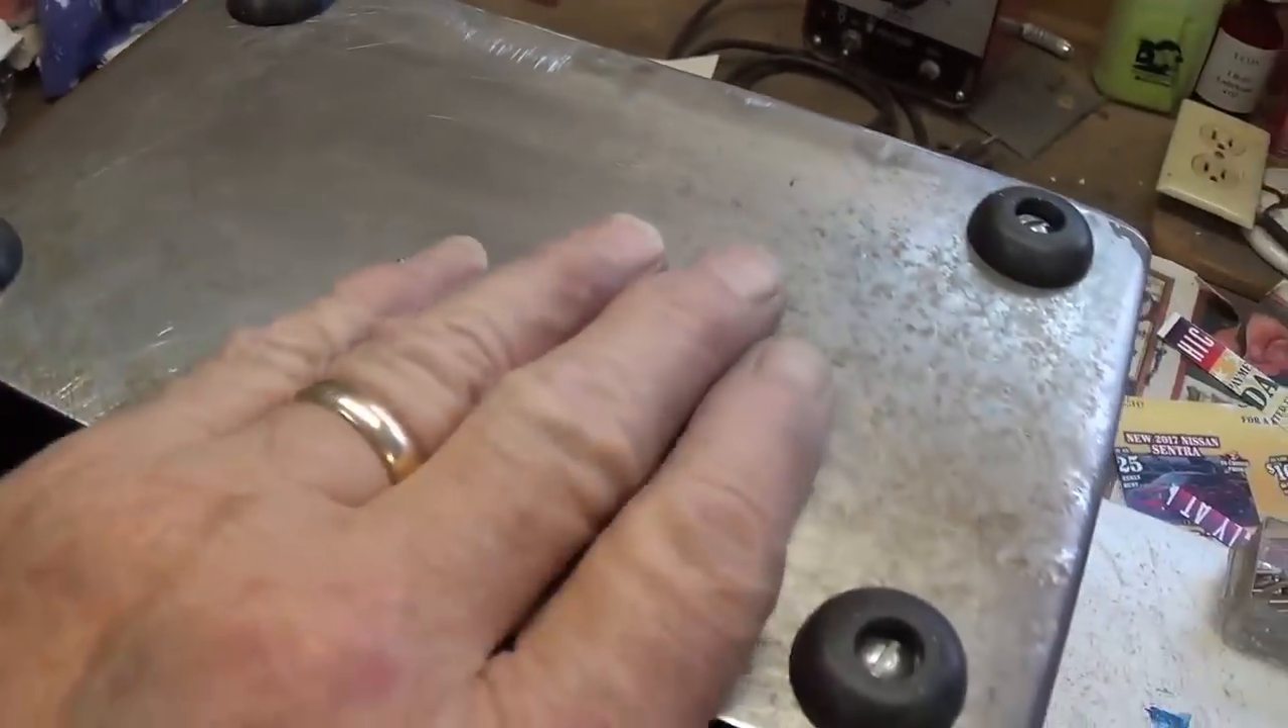Here we have the rubber feet screwed in place.